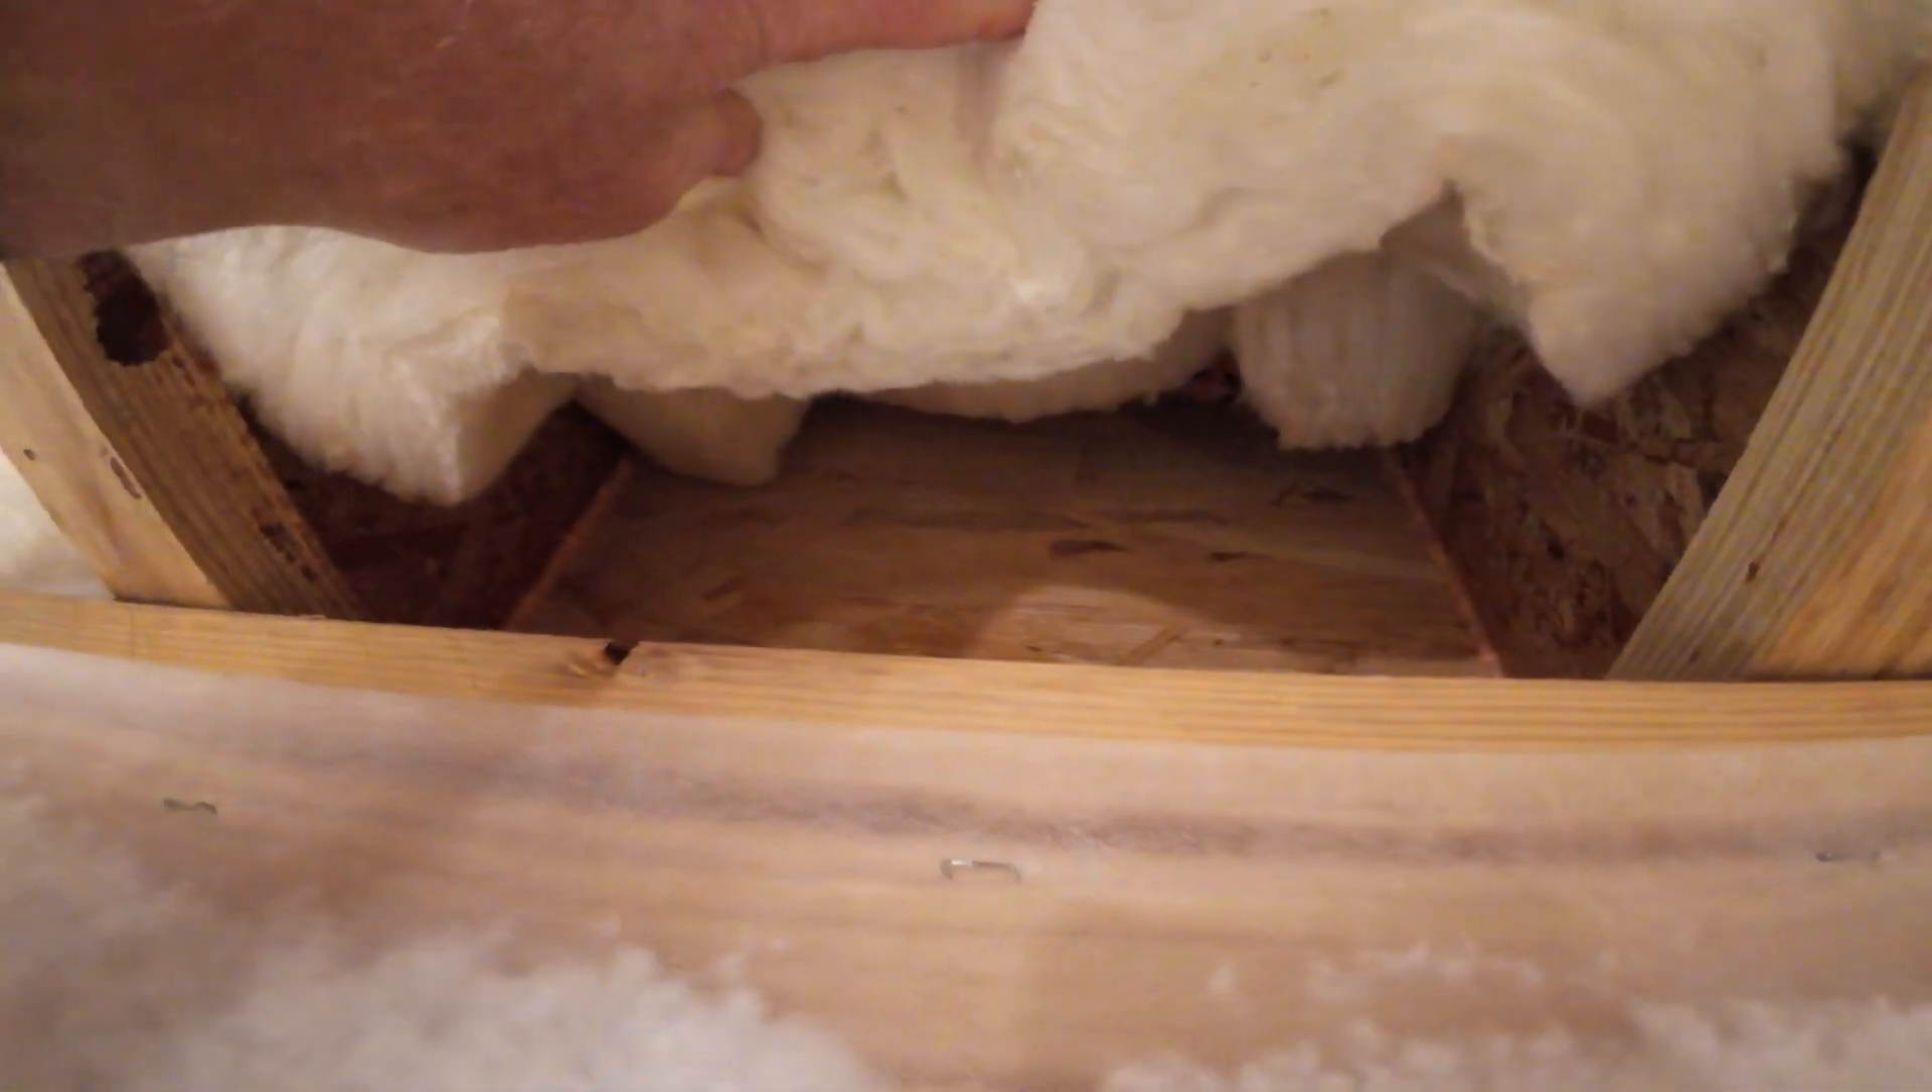So if we come in a little bit closer here and take a look as I'm moving this insulation out, we'll see that if I move this insulation out here that it's not in great contact with the surface that it's intended to insulate here.